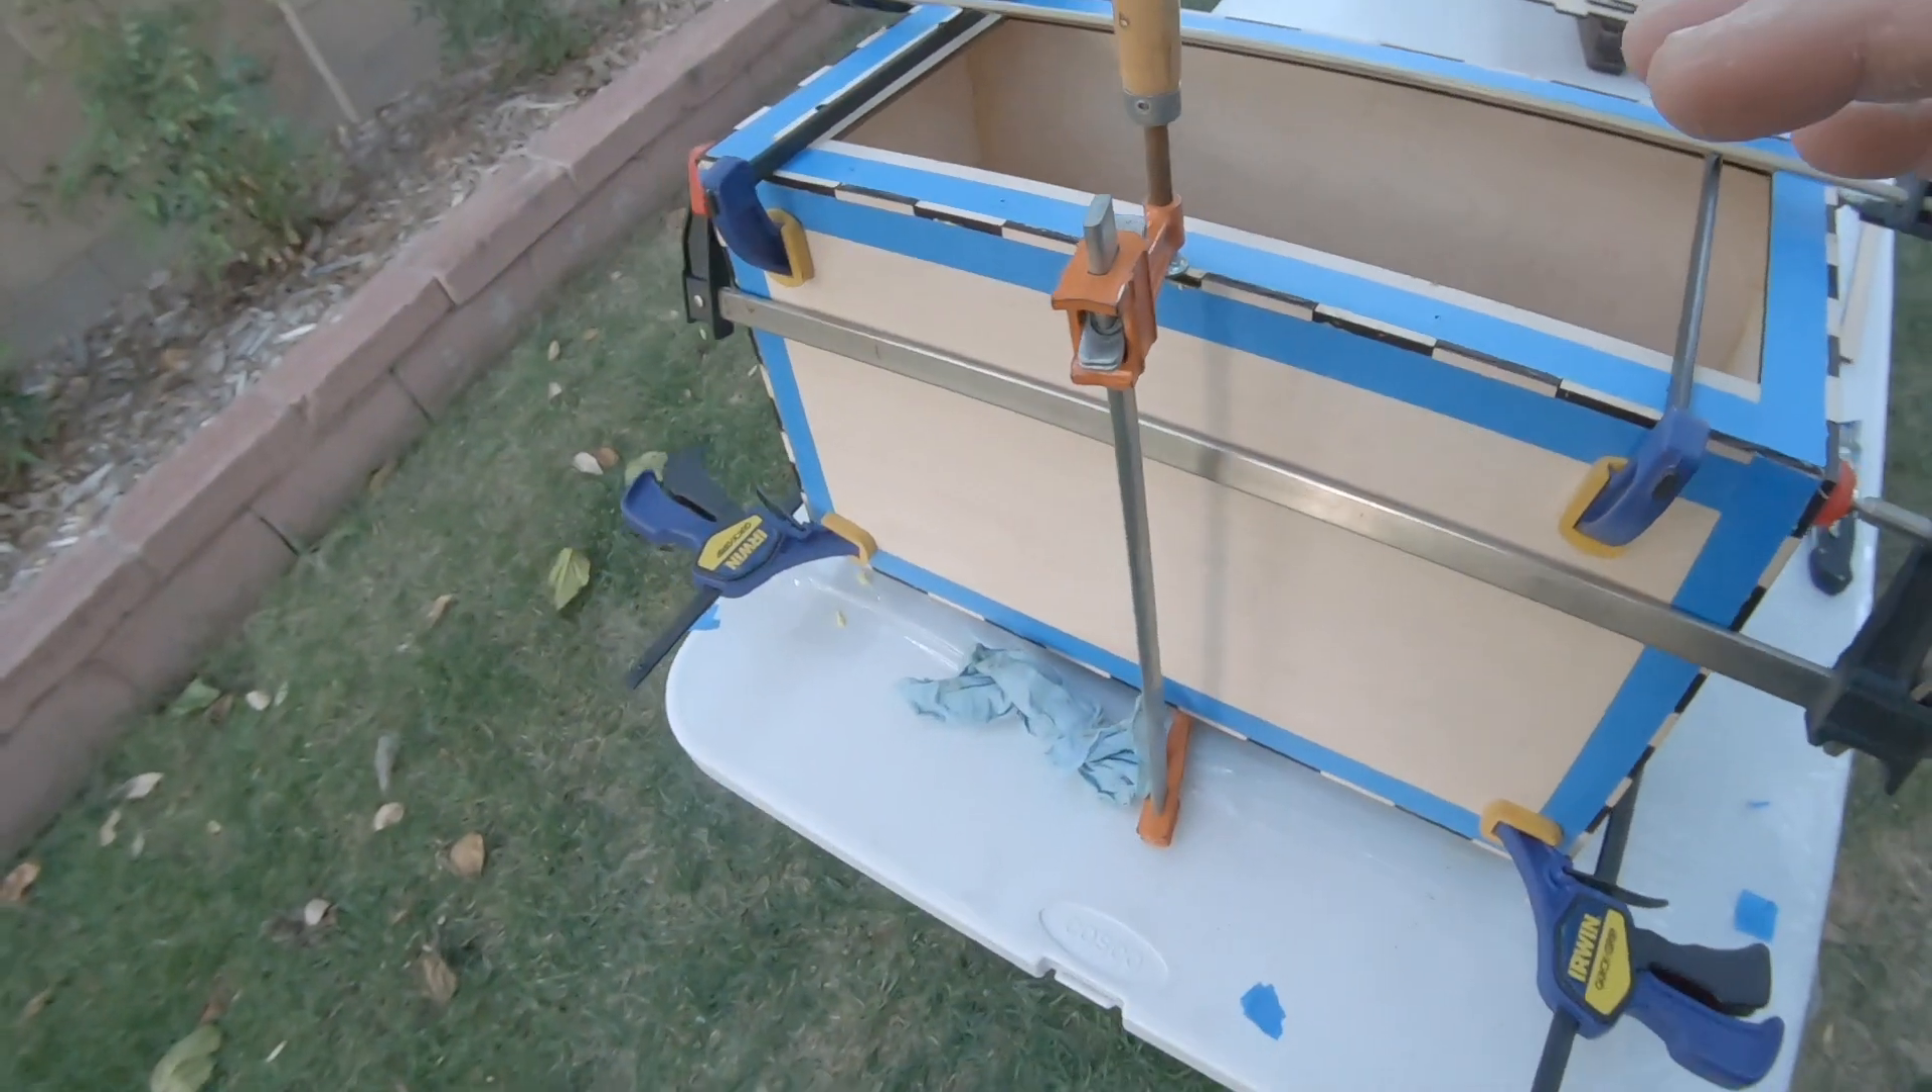Of course, I put glue on all the edges of all the finger joints. Got them pushed in there. Got them clamped.